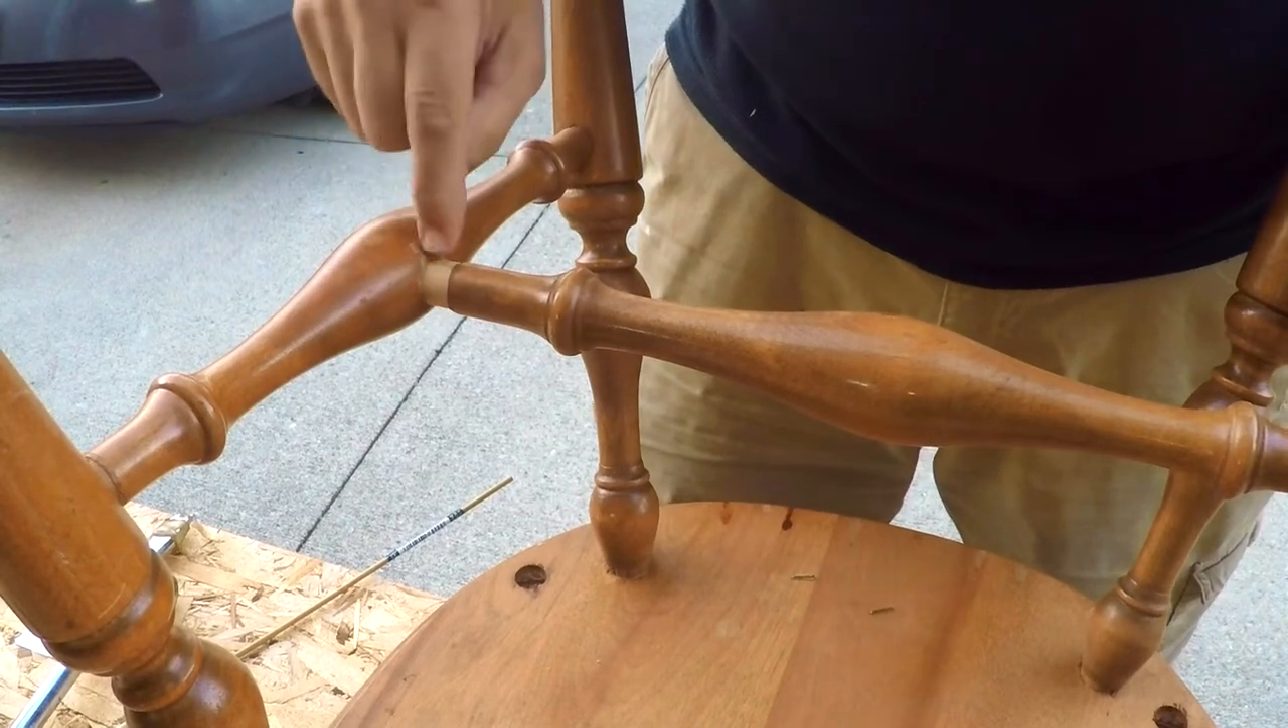But as you can still see we got that much of the wood that's still out of the of the mortise.